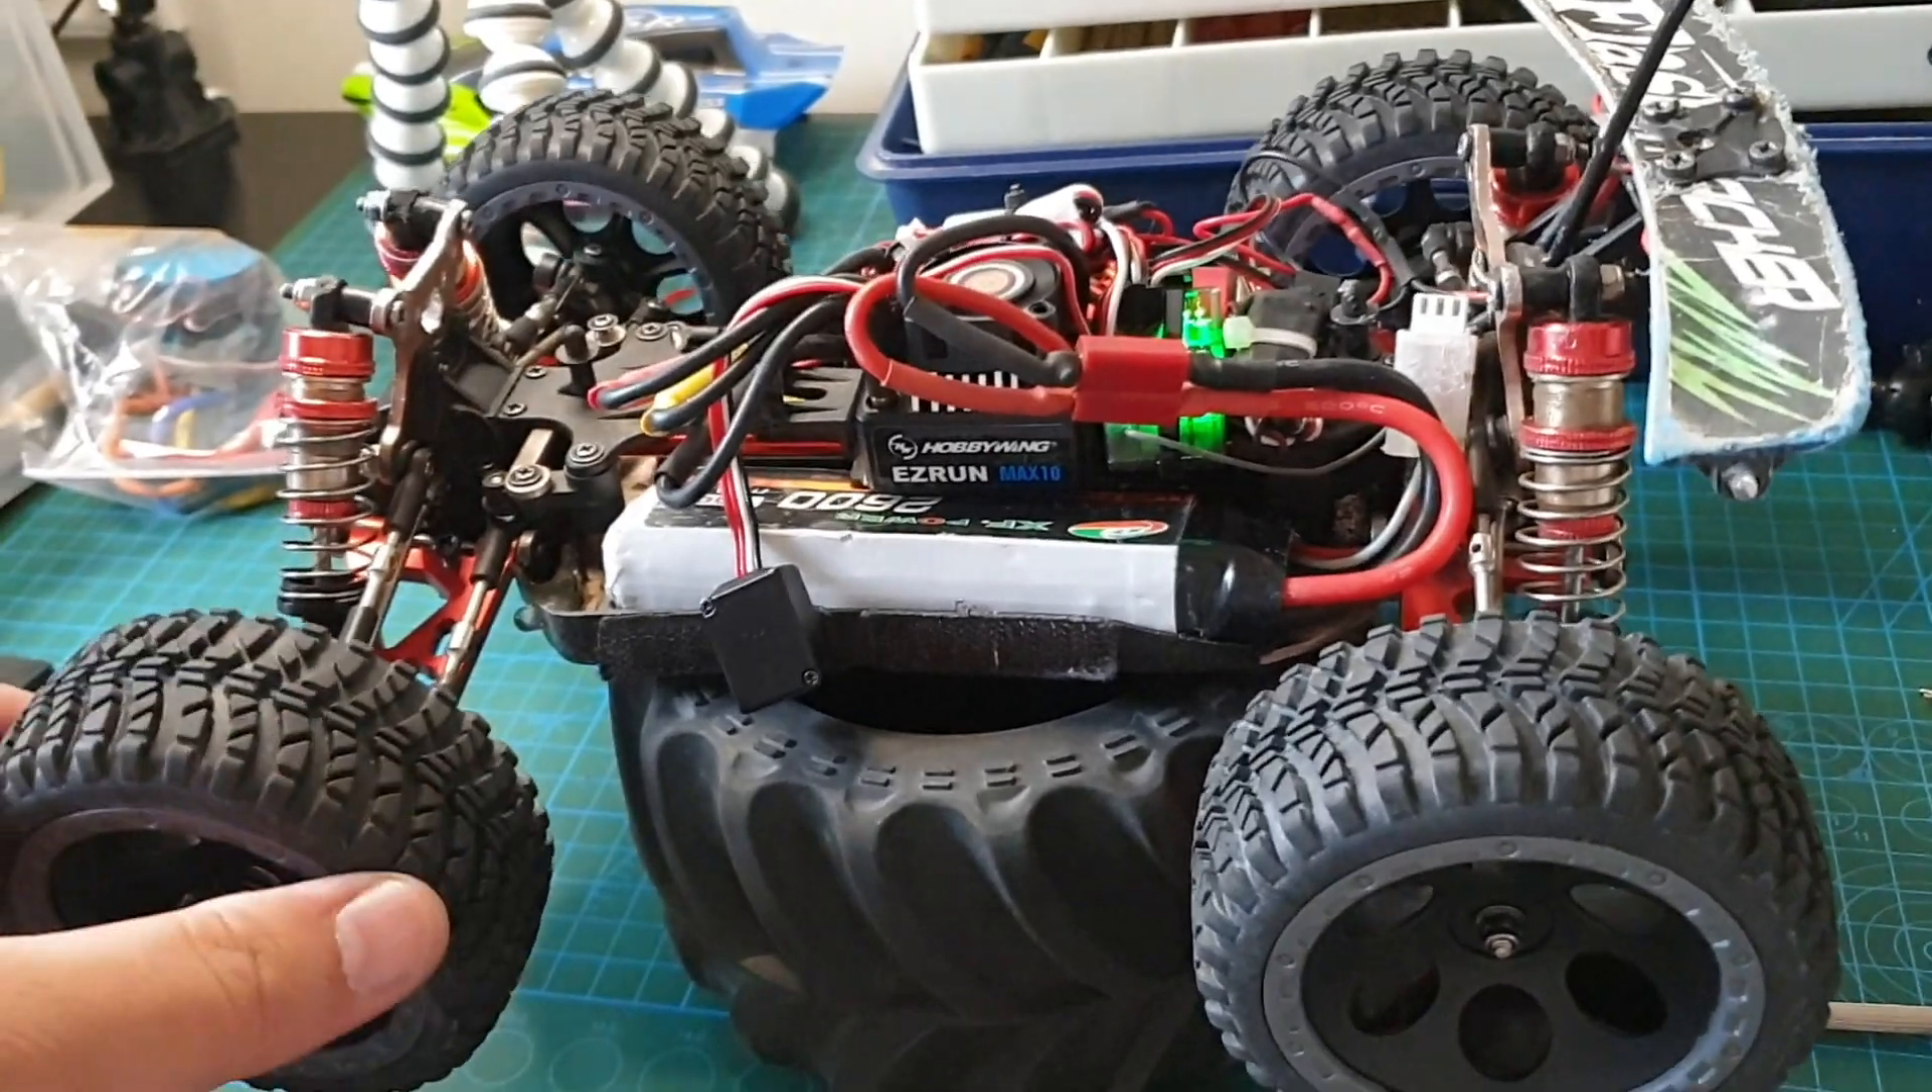I've finished installing the hobby wing ESC easy run max 20, sorry, max 10. And, um, it seems to be going all right.